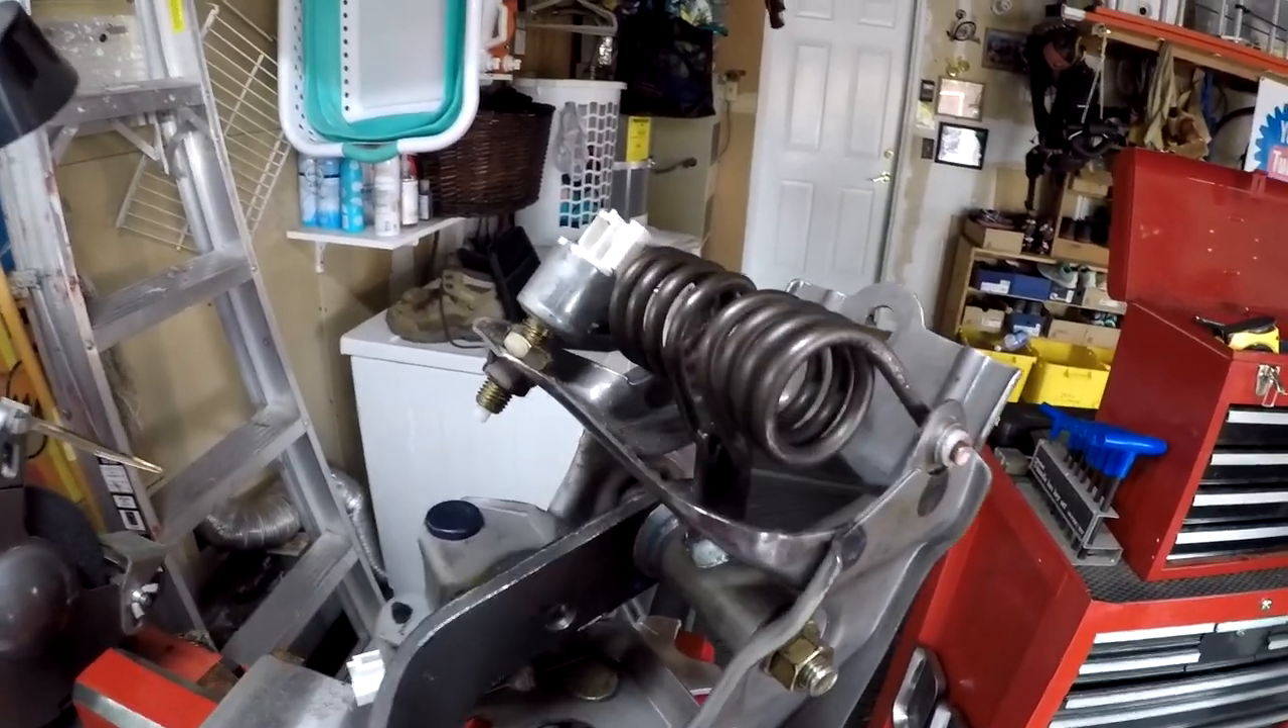Compress it in and then you have to force it this way to get that end in and the torsion spring is now installed.